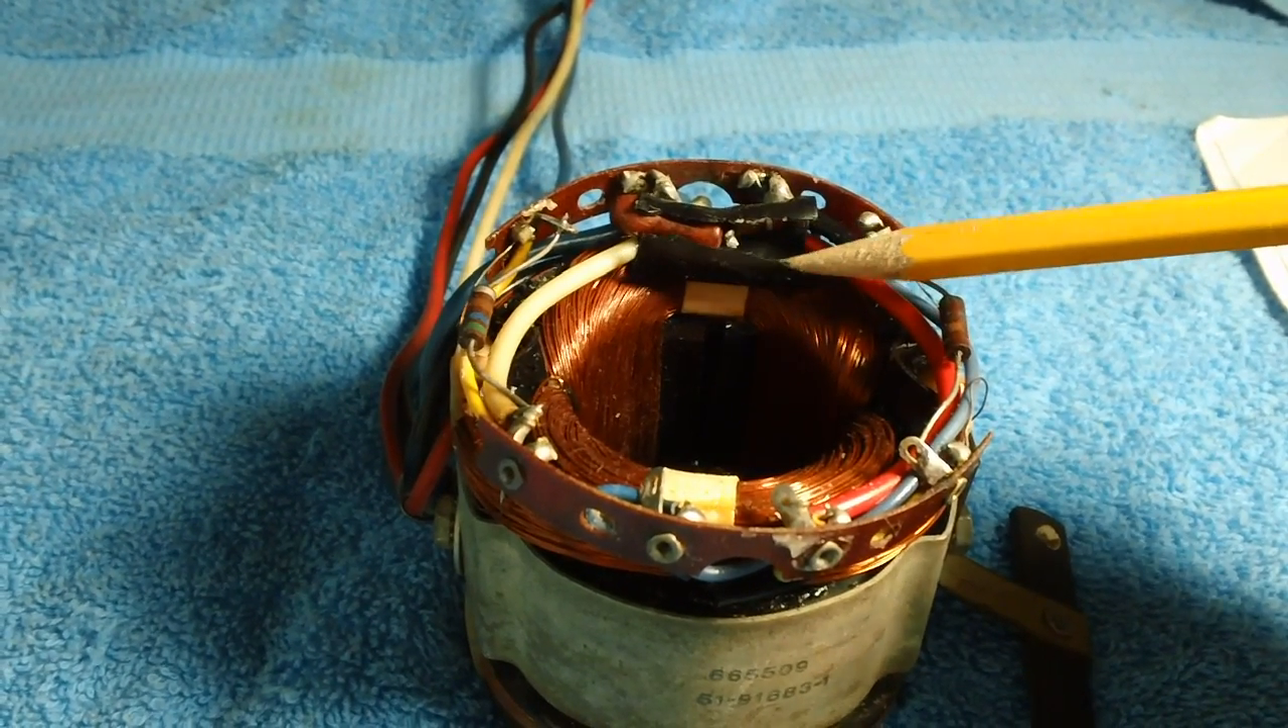Well, the old yoke is out of the TV.